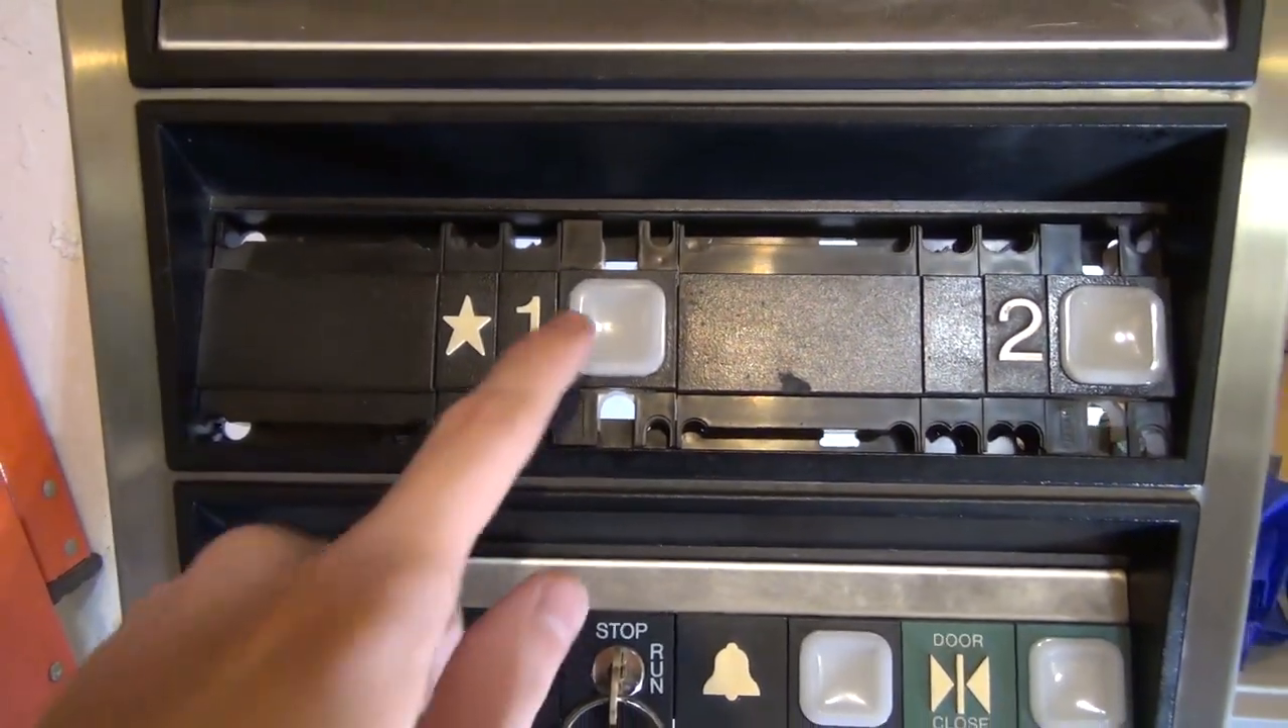So after everything falling out on me, the new button has been installed.